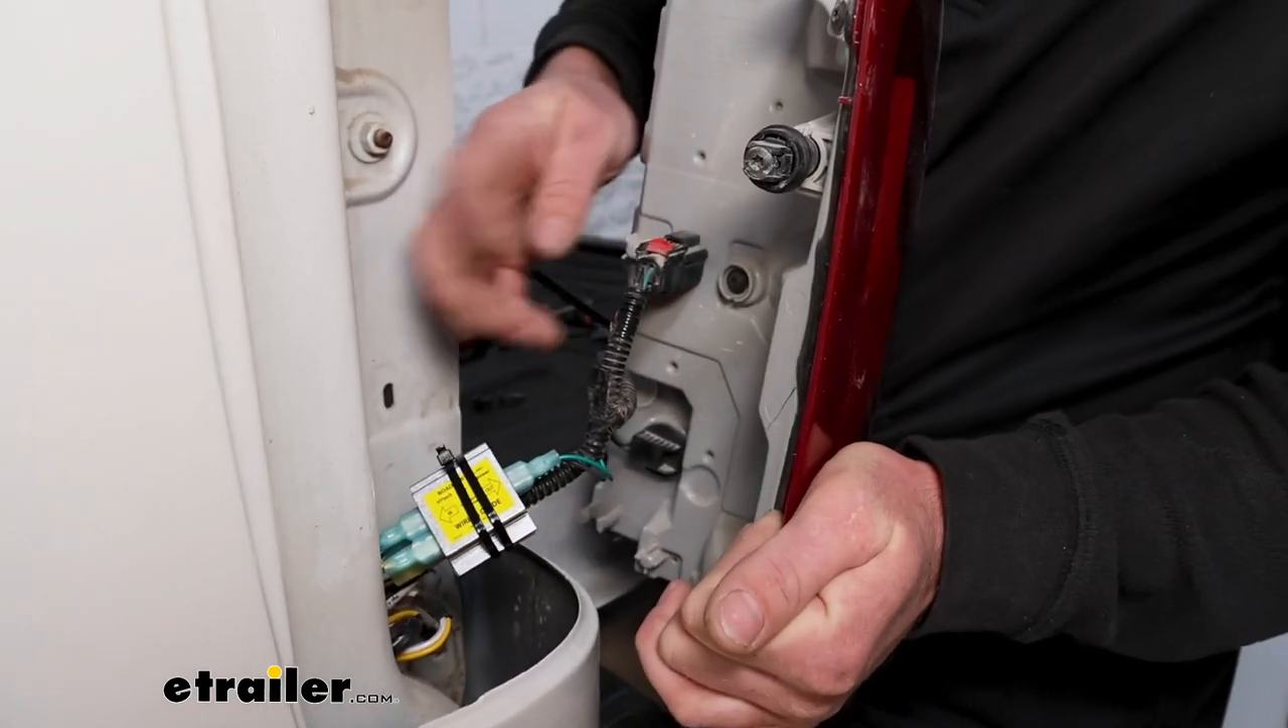I secured our diodes to the factory wiring just using a couple of zip ties.